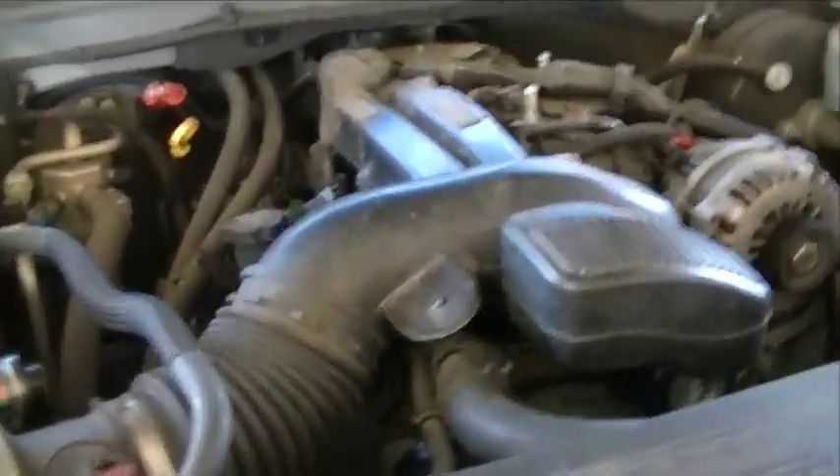So it's a new day and I had to put the old air tube back on the truck just so I could drive around.